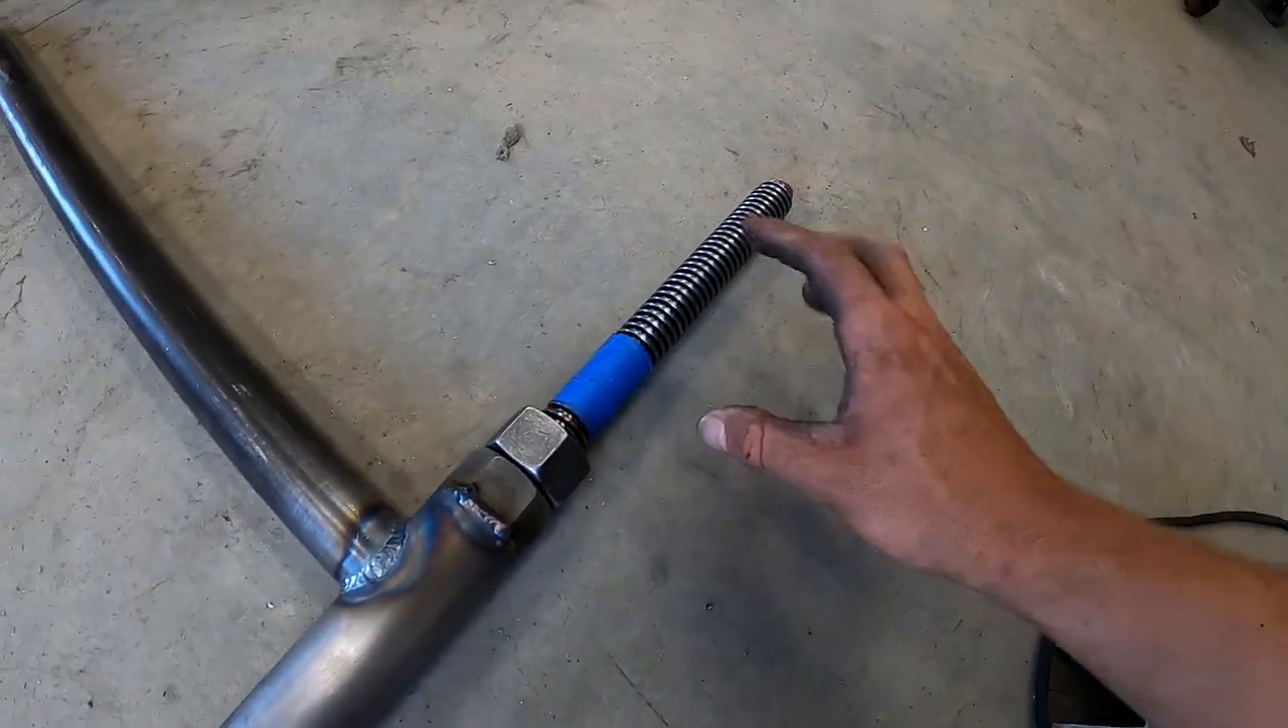All that's really left to do is to shorten the acme threaded rod here add a handle onto it so that it's easier to adjust.